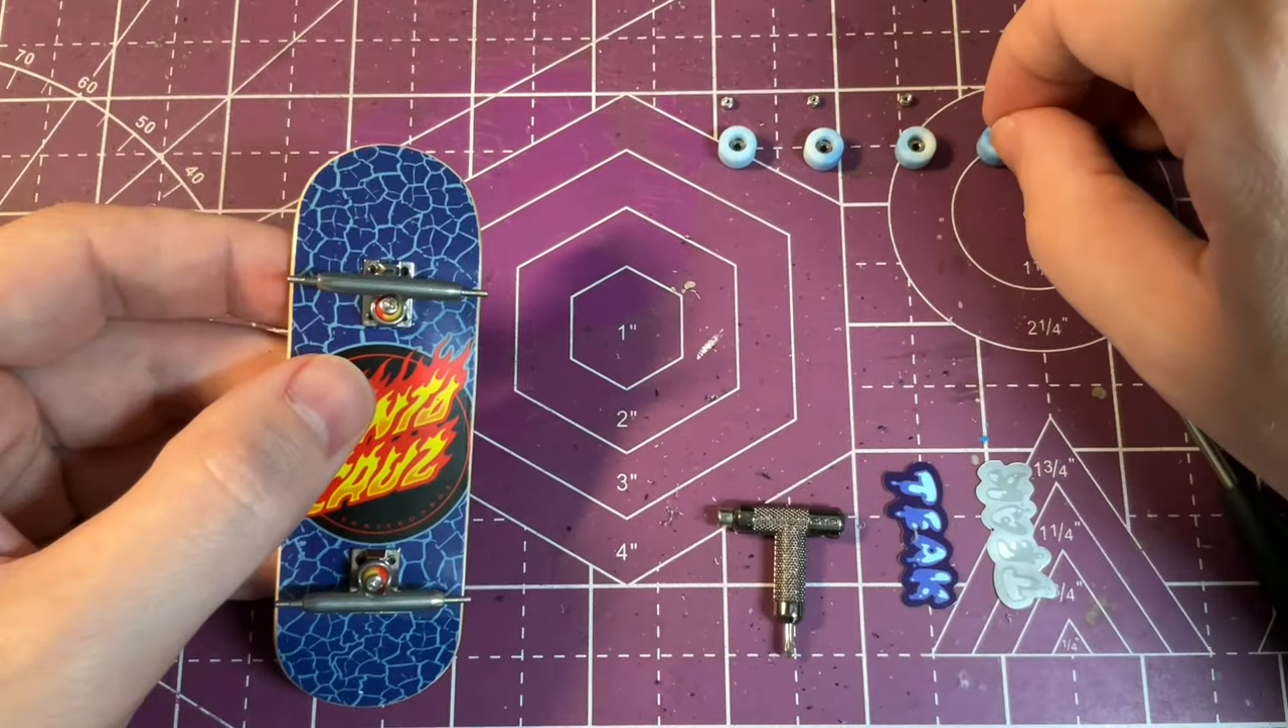And with the truck set up all is left to do is install the wheels.